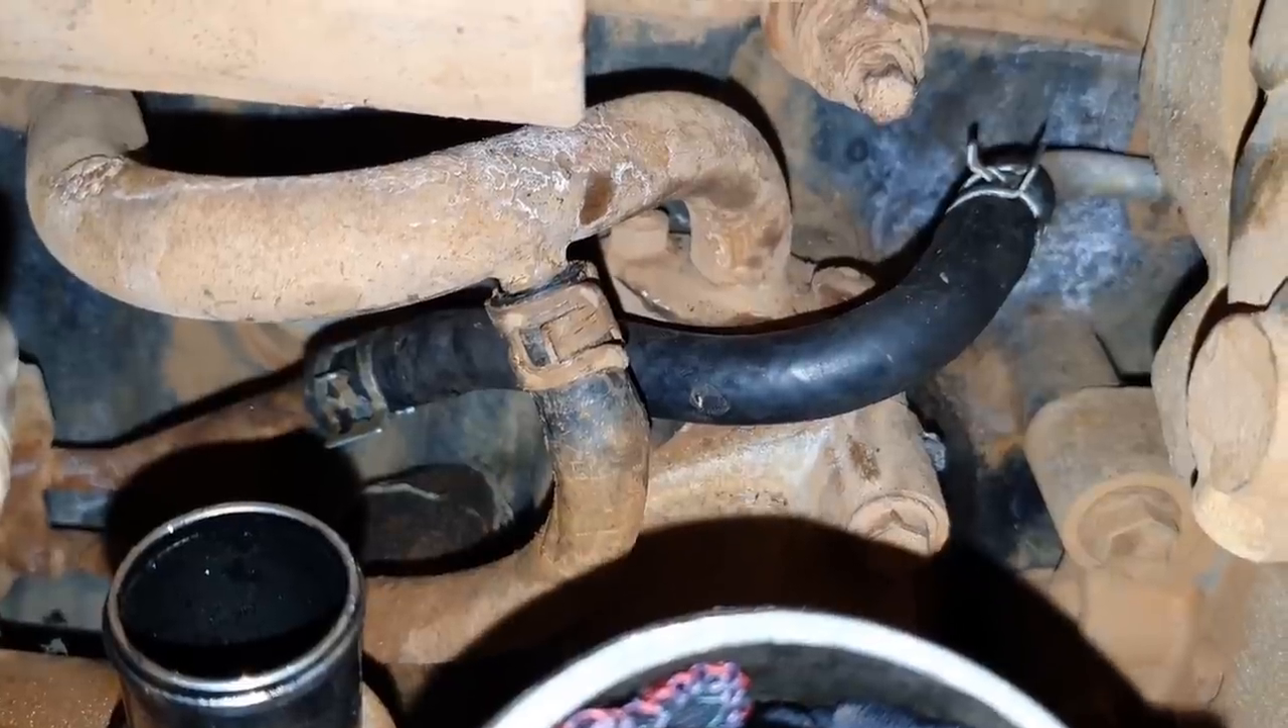Olha lá. A mangueira tá no lugar.